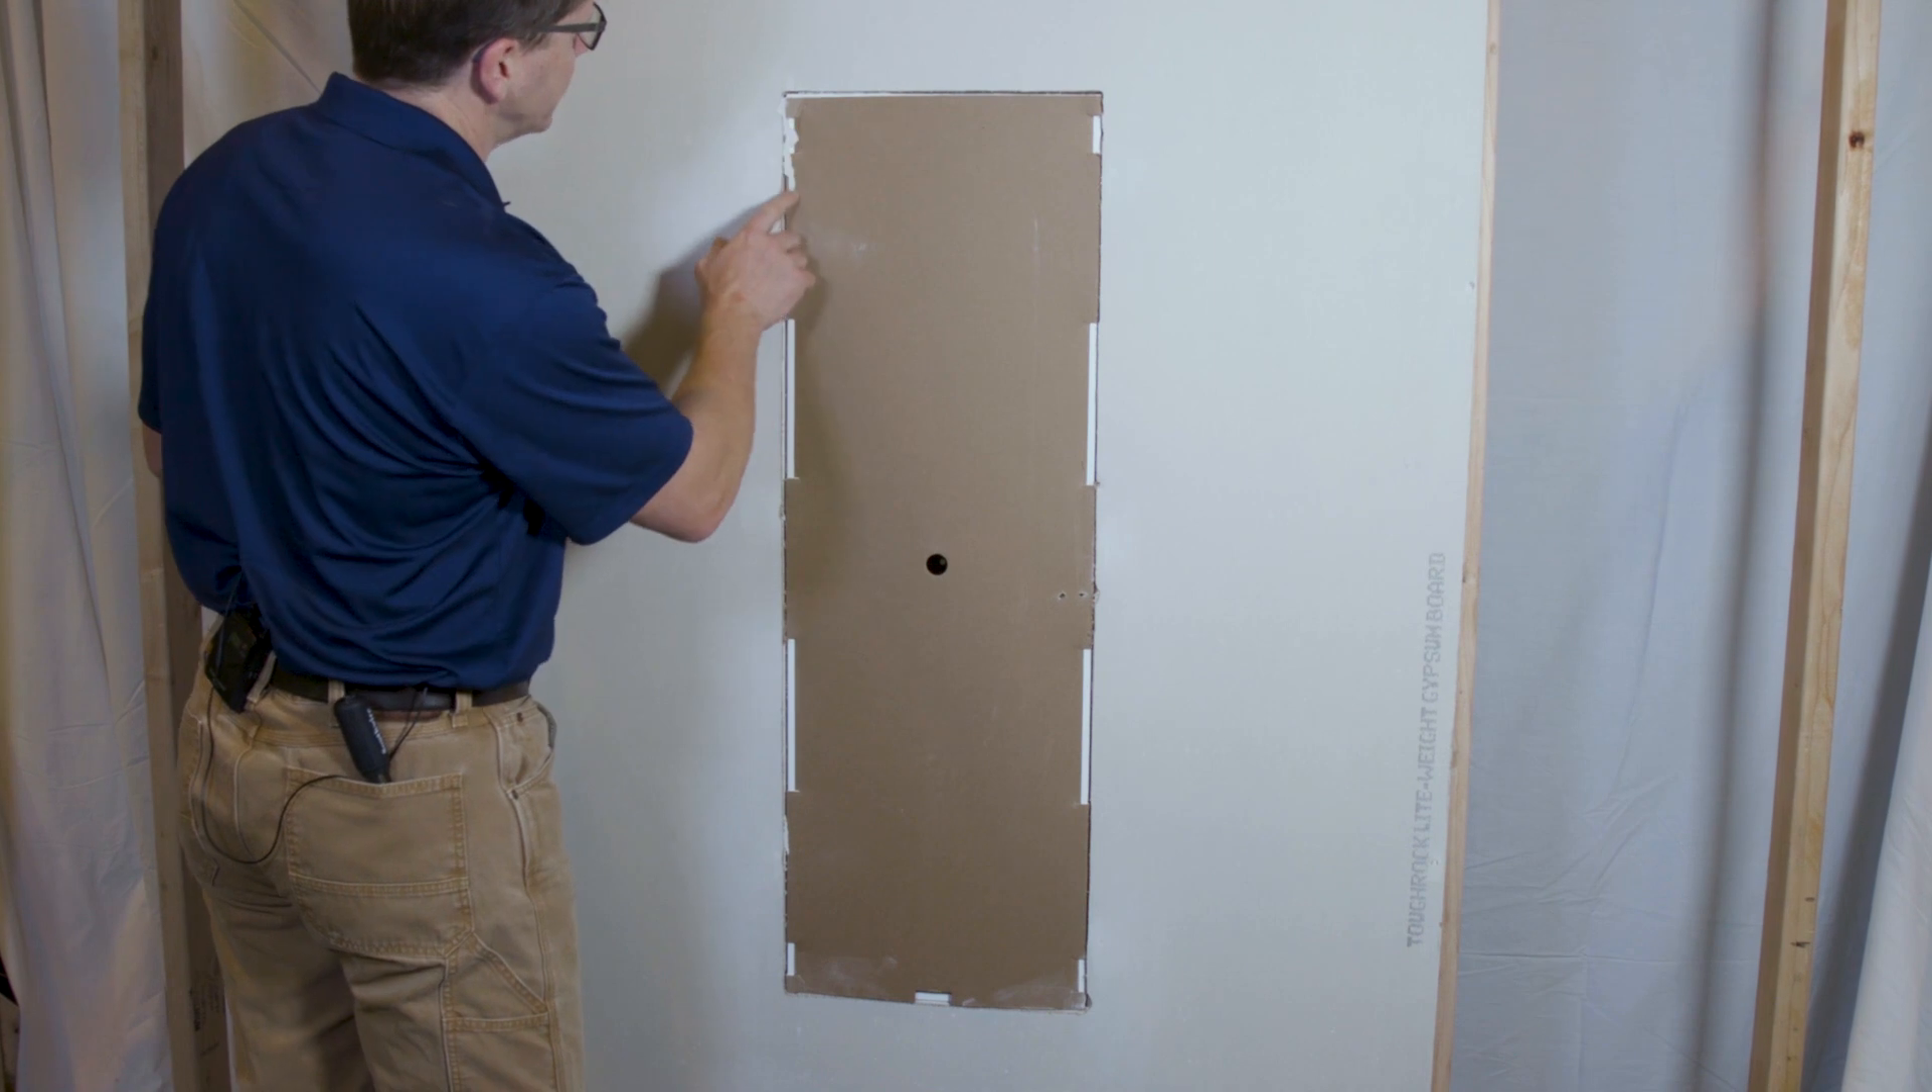Once we completed our rough-in stage, we've left the site, we came back, the drywall is installed.